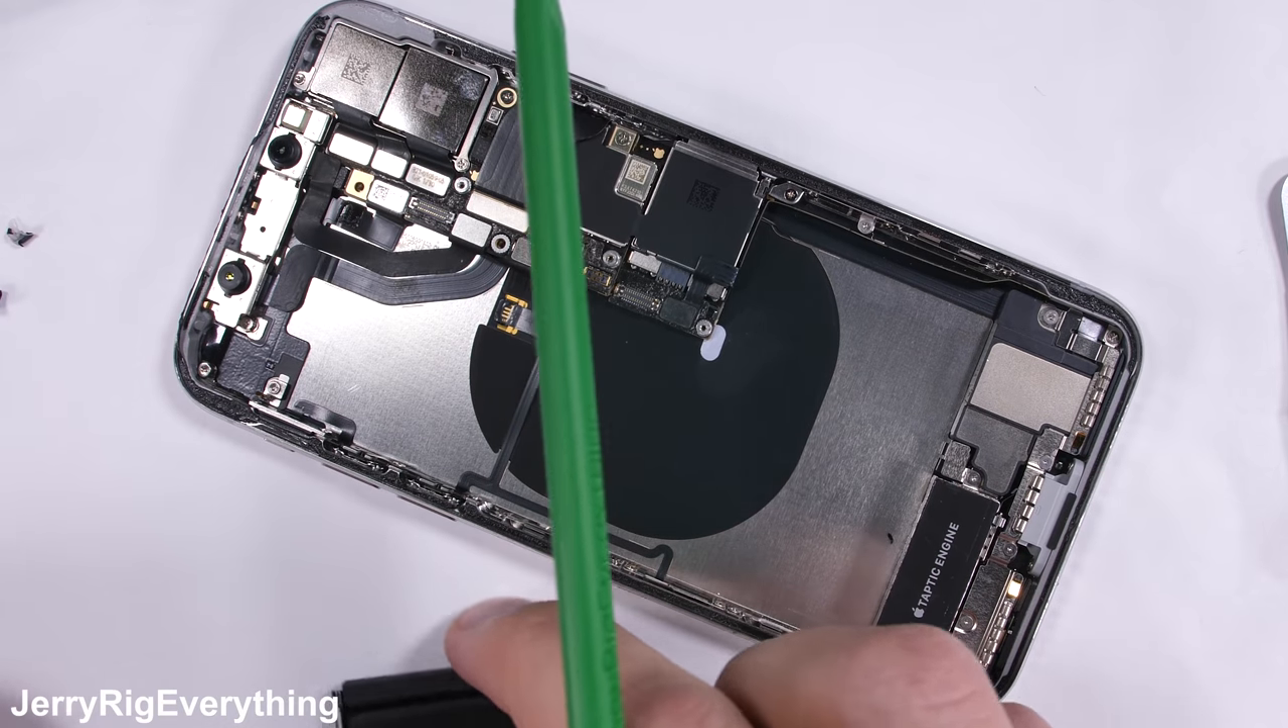And now the battery is out.